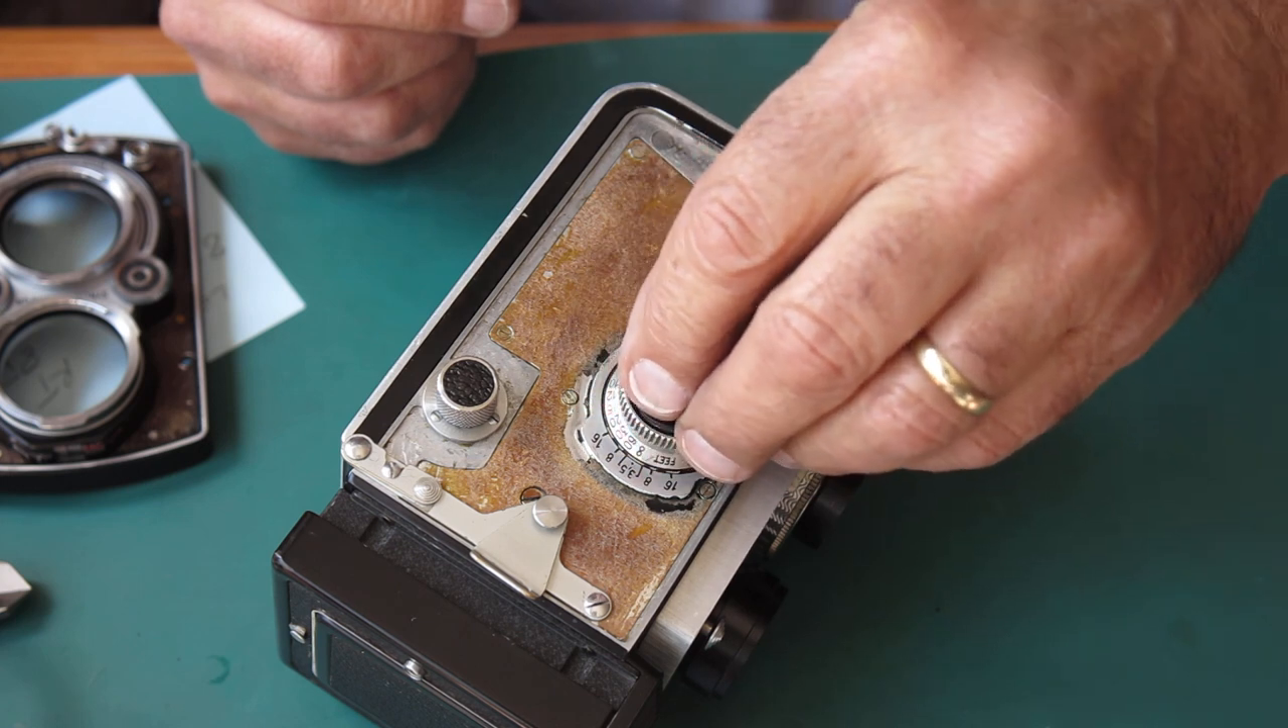At the moment there's no leather either side or of course on the front.